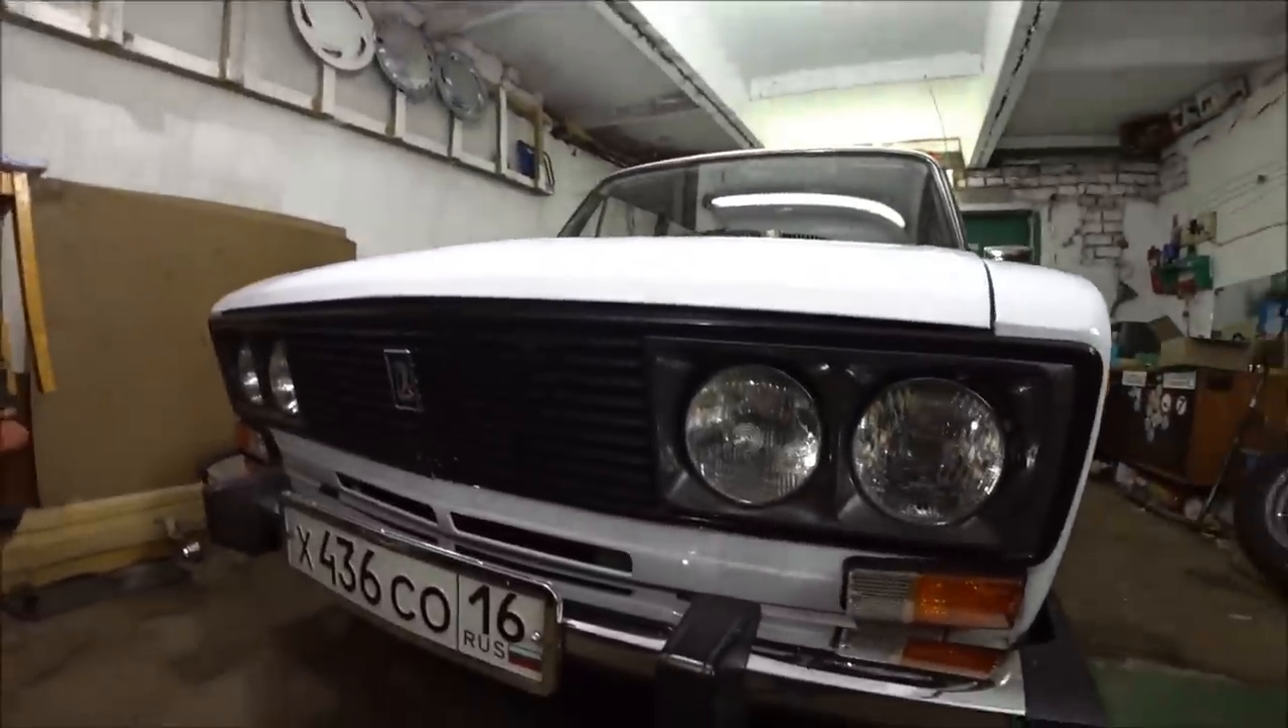Видите поставил родную решетку пластиковую обратно номер поставил на стандартное место.